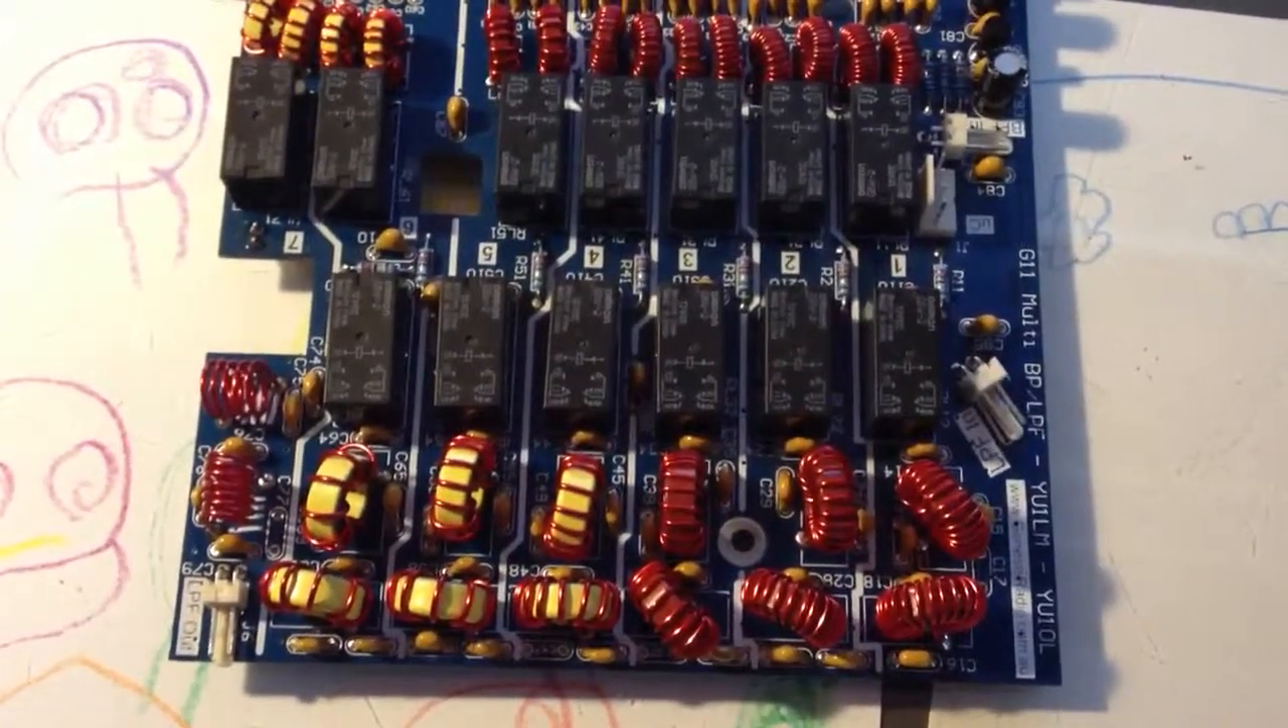You probably notice right away that some of the toroids are sitting on the board a little crooked.